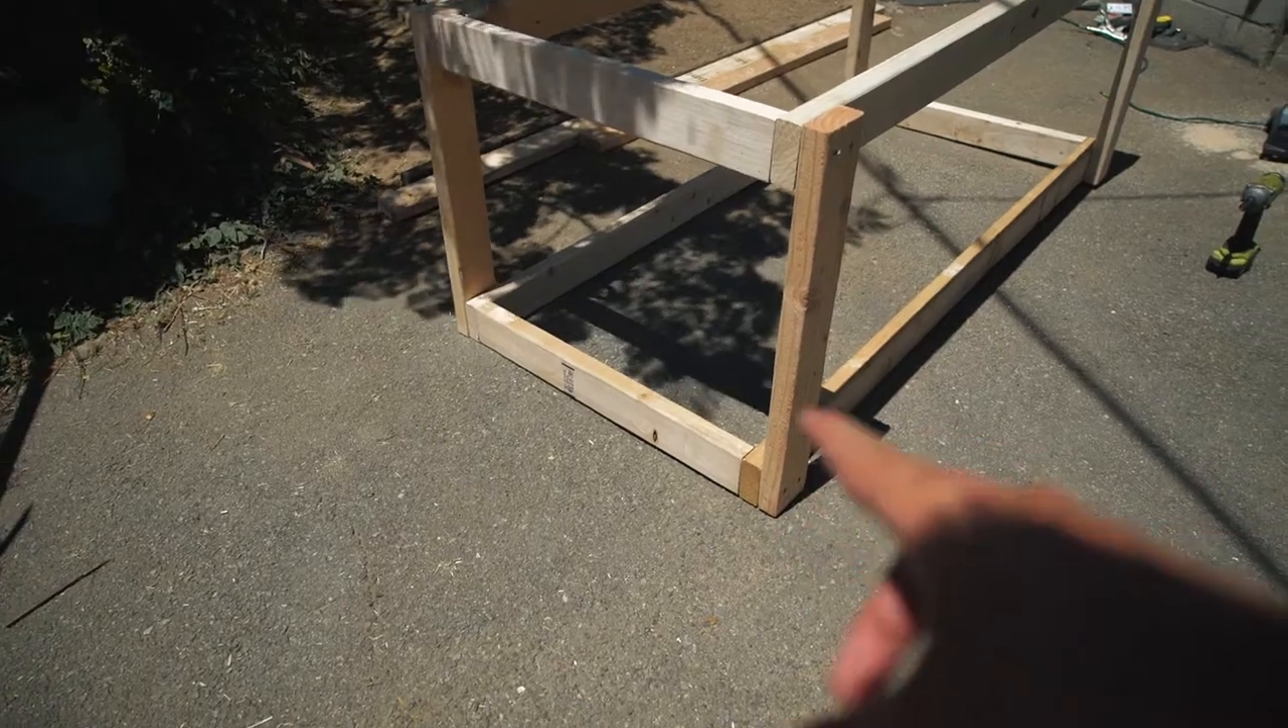We are just about done with the framing and lastly we got to staple all the chicken wire on and make a swing gate.